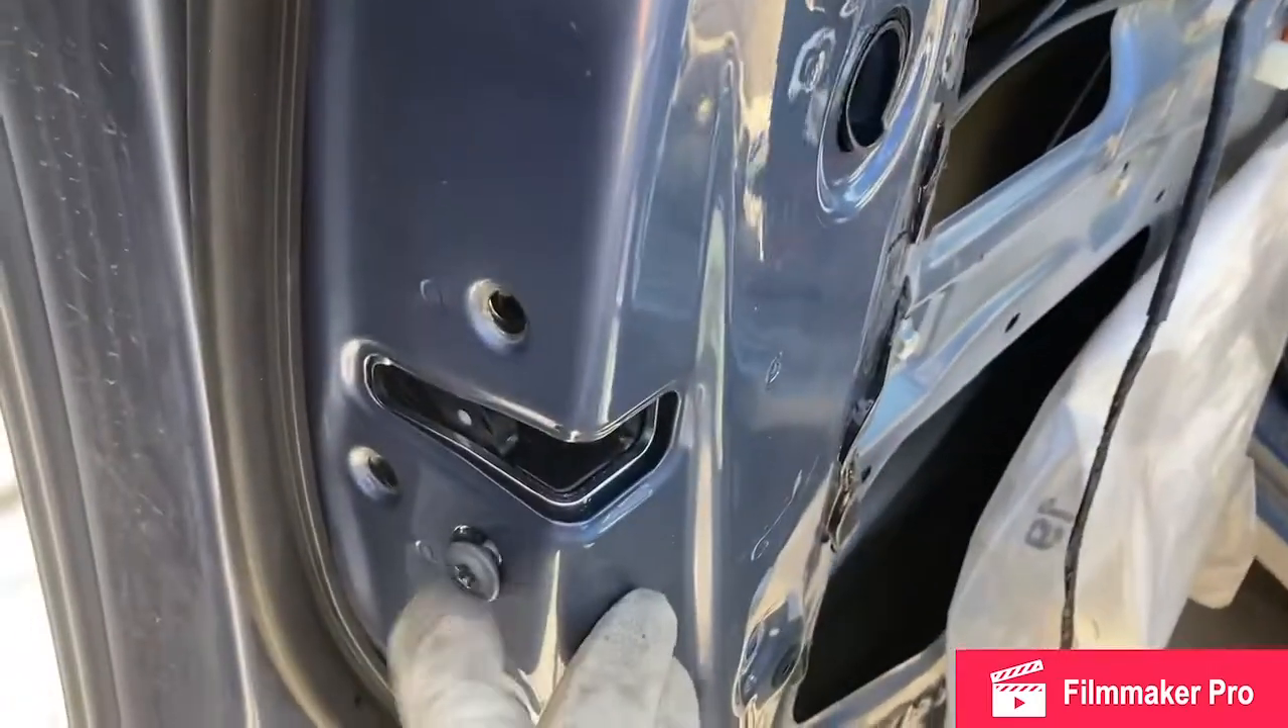I've got one of the screws started so that it doesn't drop.